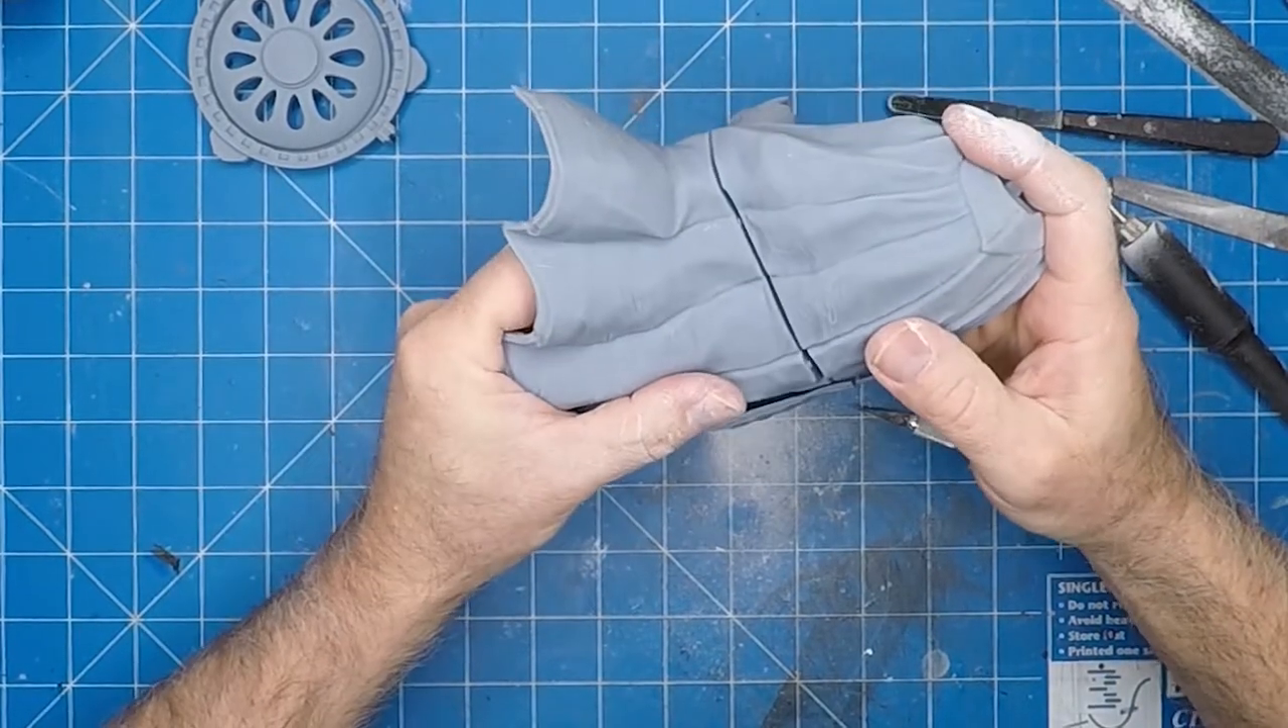You can see that joint's a bit wonky.